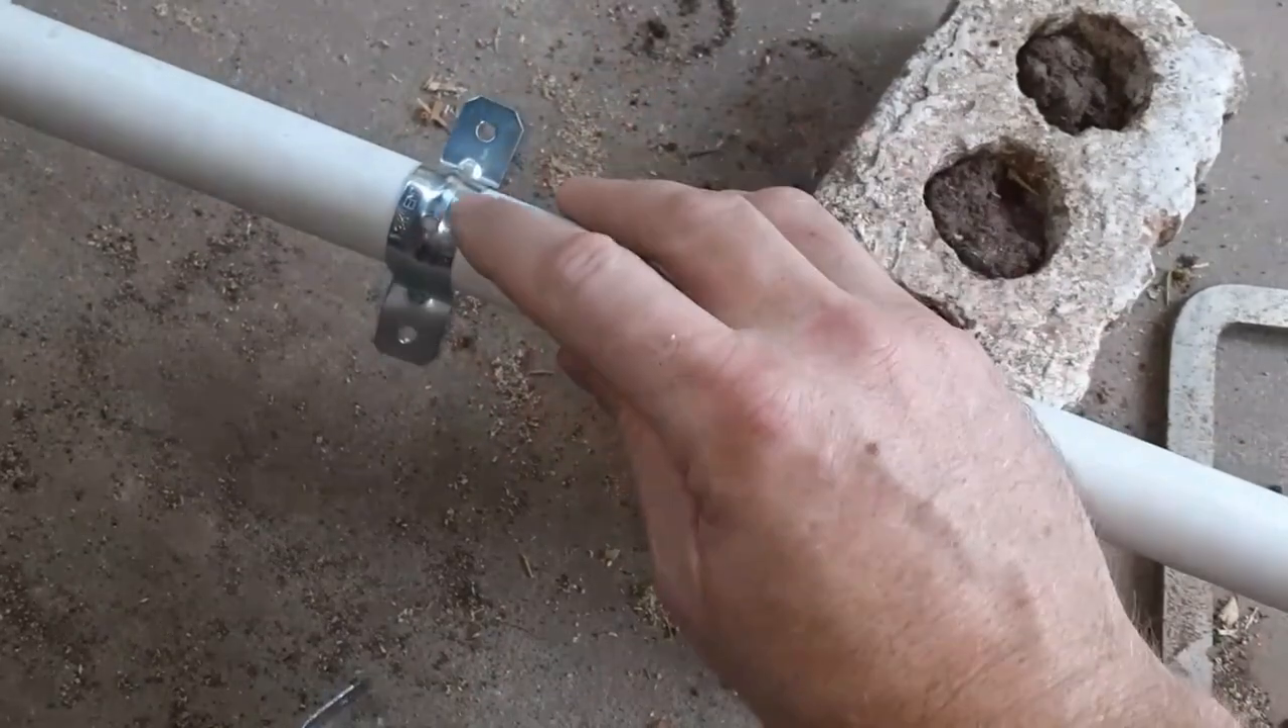I have some 3 quarter inch conduit straps that fits right on my 3 quarter inch PVC pipe.